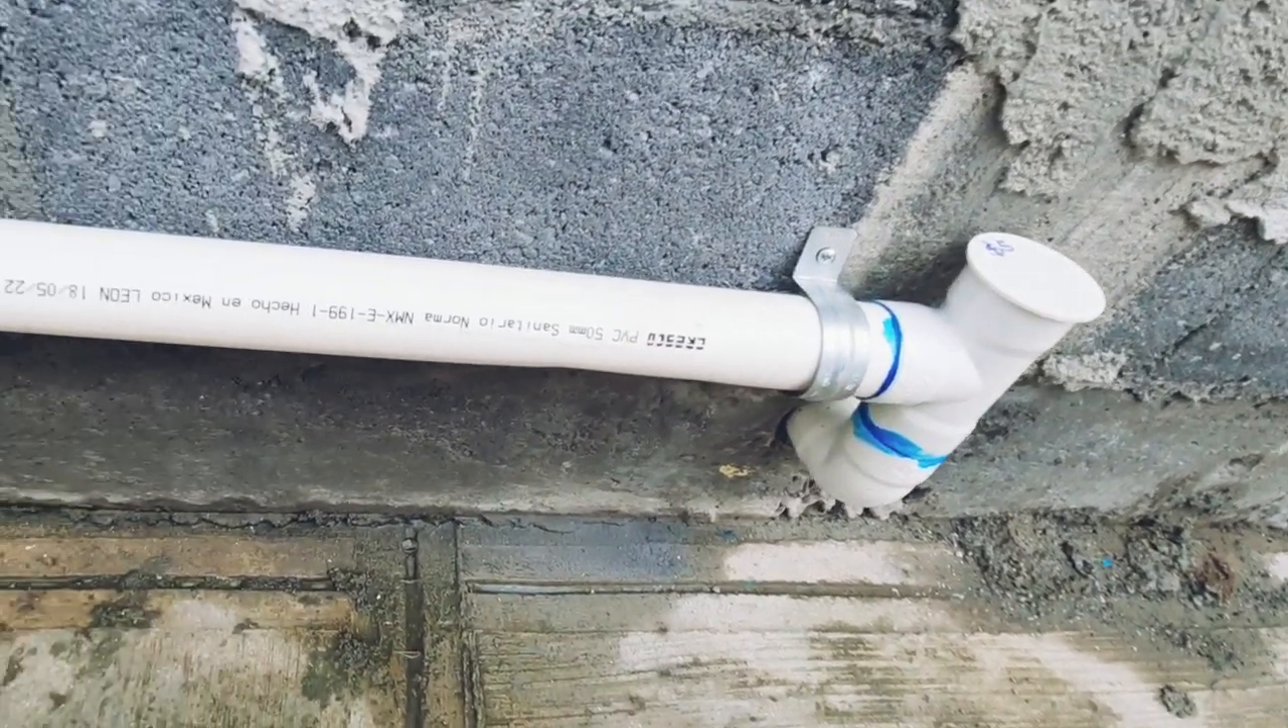Aquí le puse la abrazadera de metal para evitar que la tubería cuelgue la ajusté a la pared.